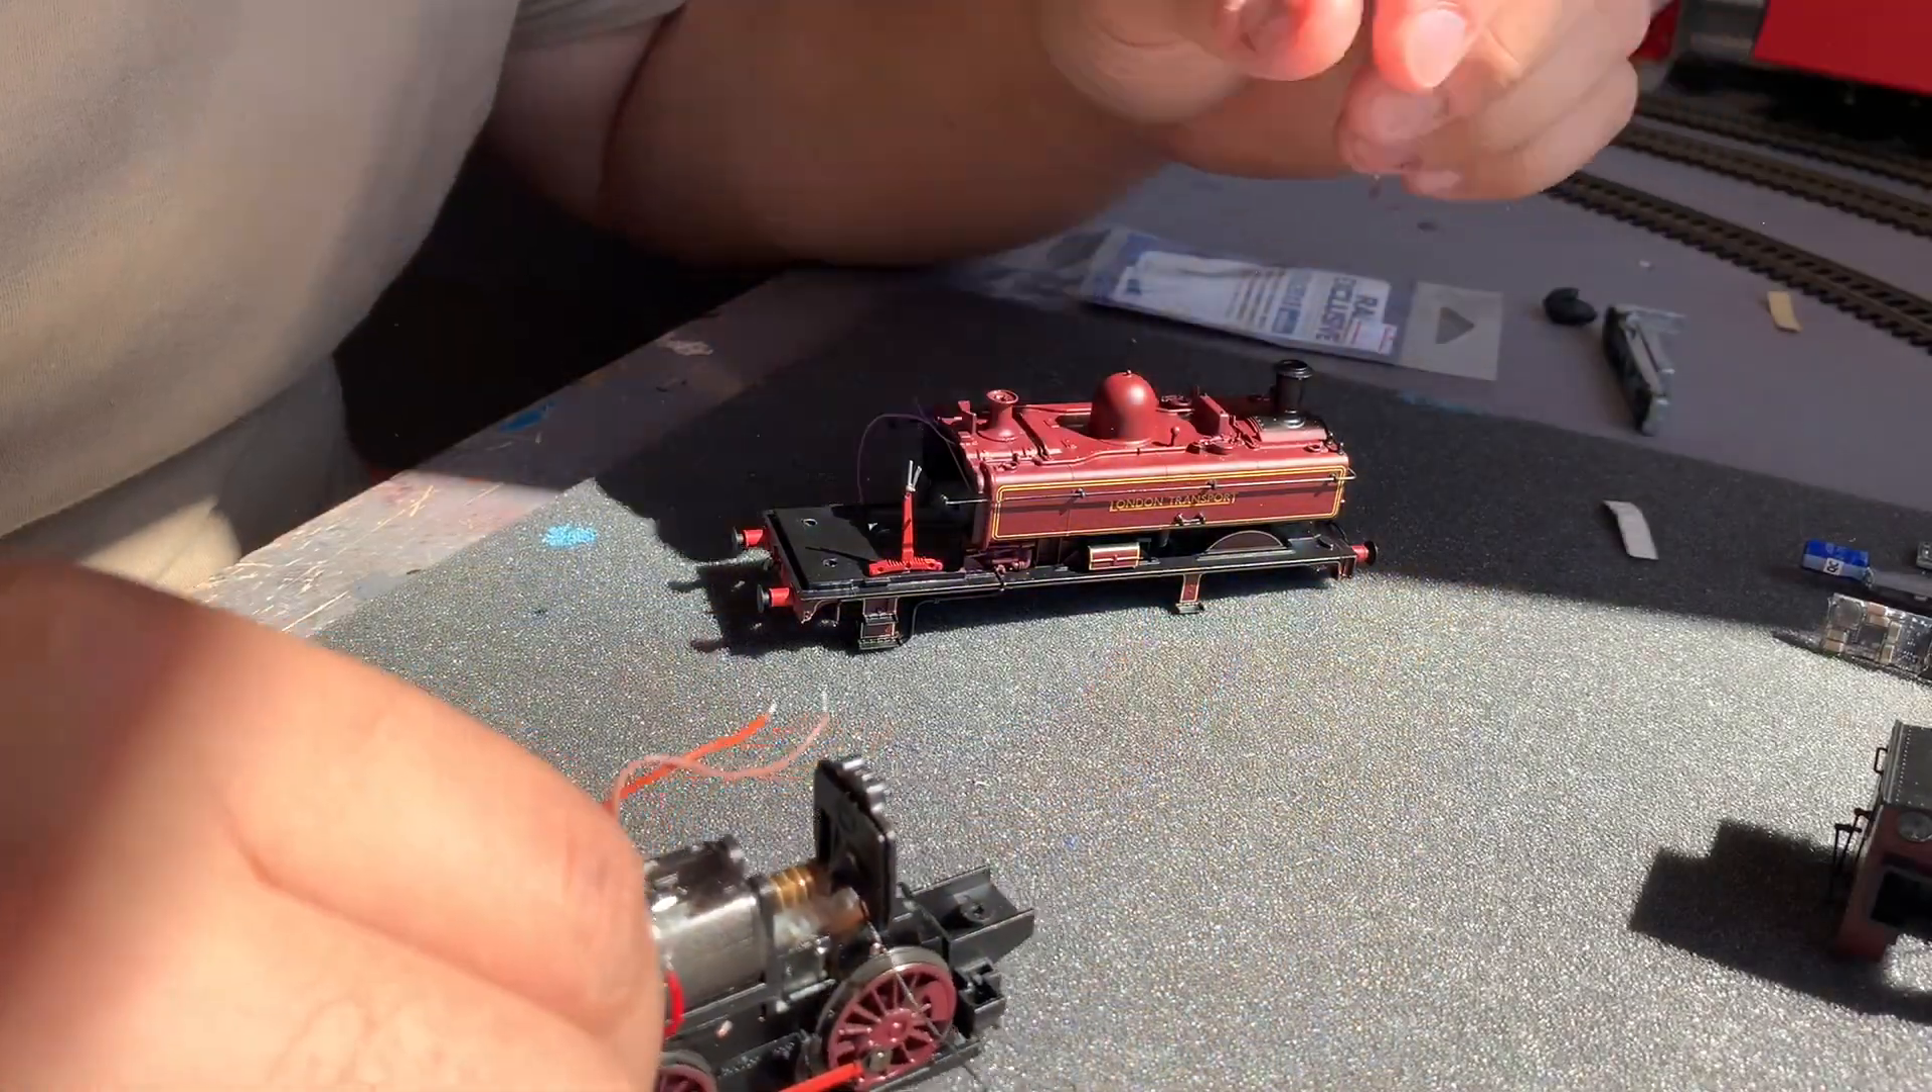You can see here I've got the body off.